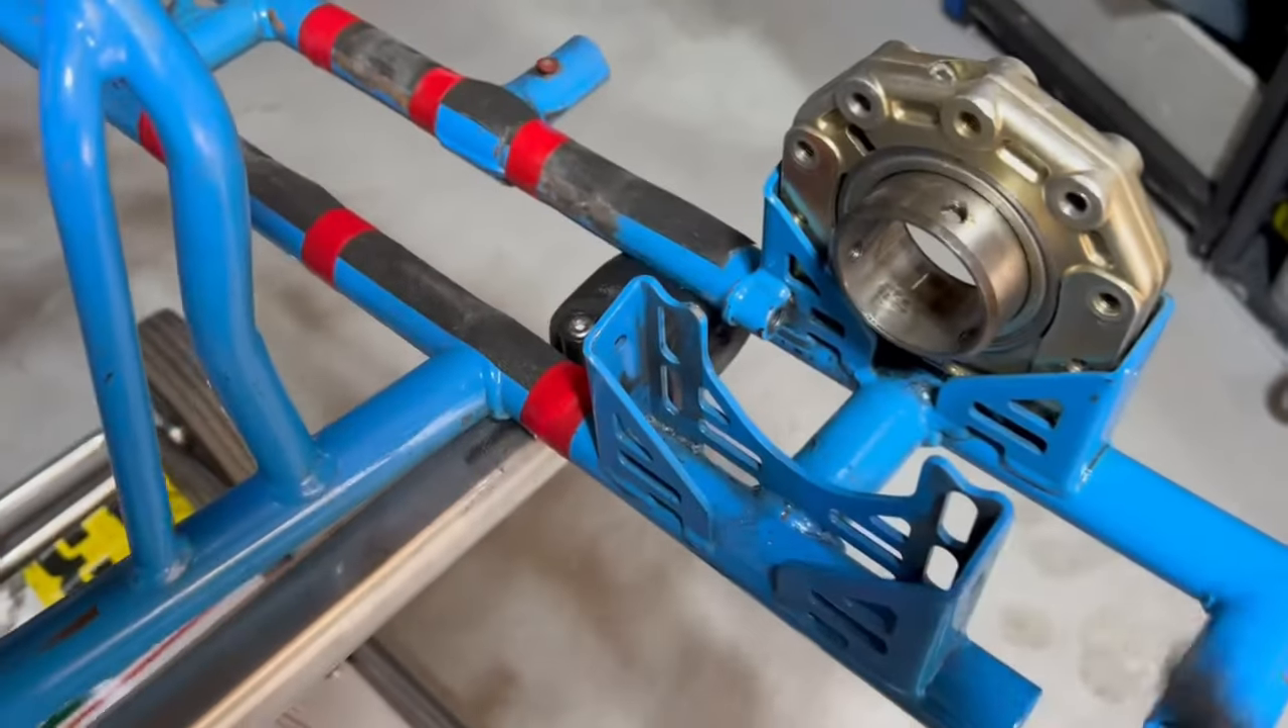Okay with the axle removed we're now onto these reasonably dirty bearing carriers.